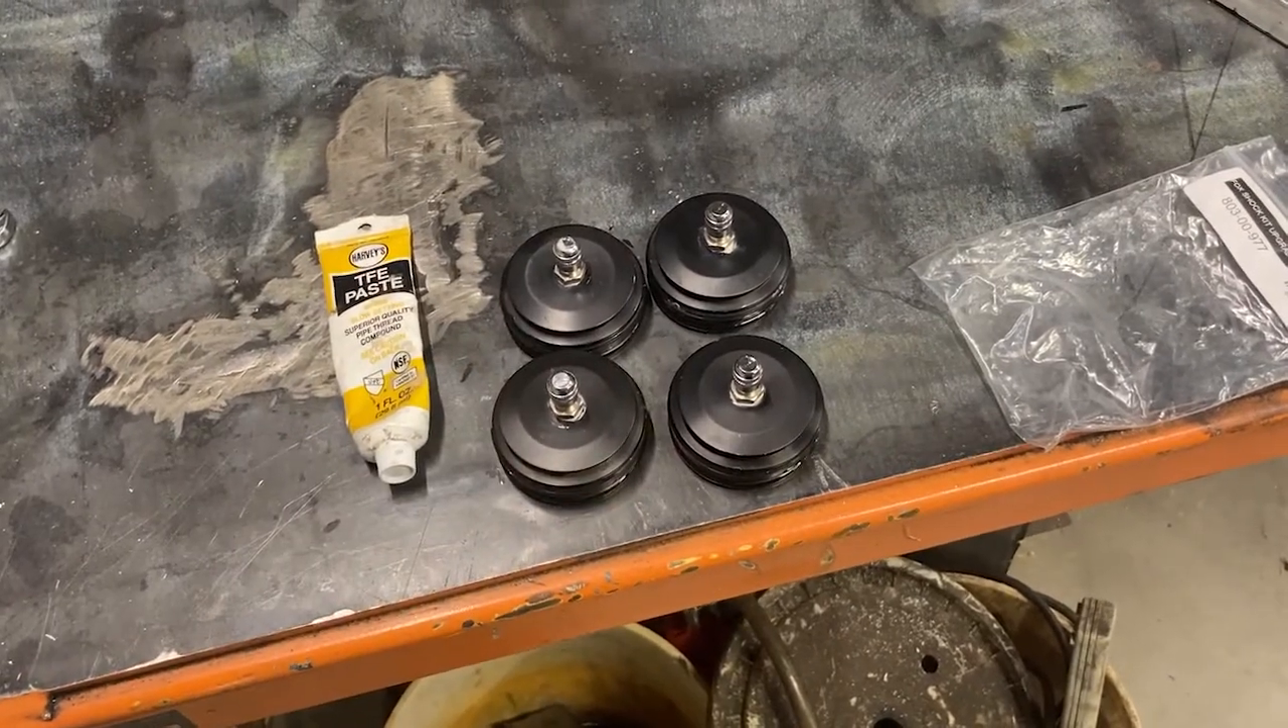All right, I used some Teflon paste and got all the Schraders installed on the old end caps.